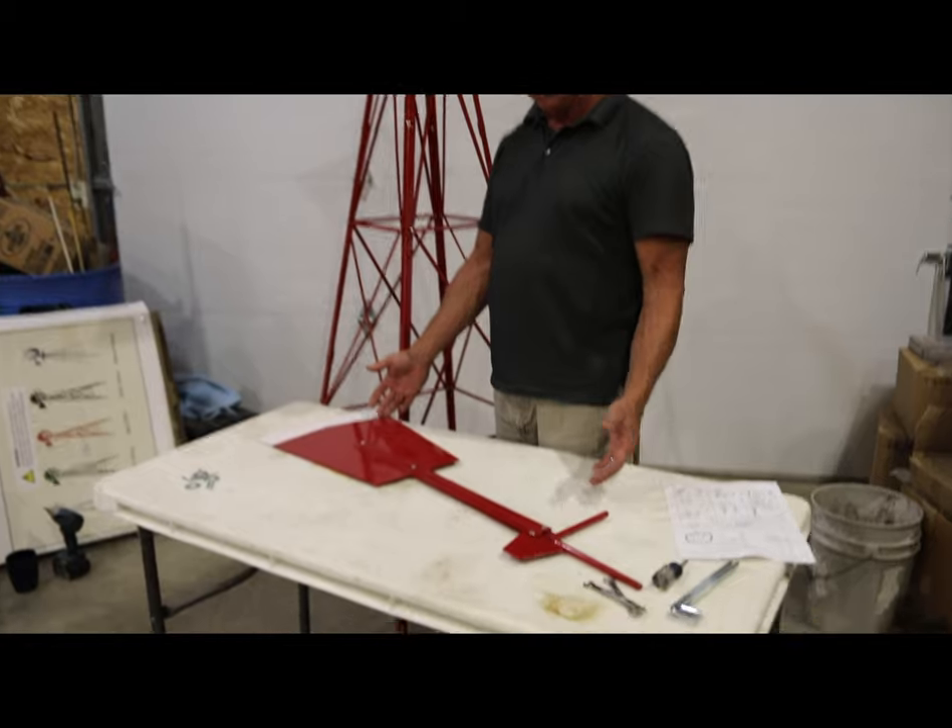Now the weather vane is assembled. We've got the fin. The bolt's all tightened up. Ready to go.